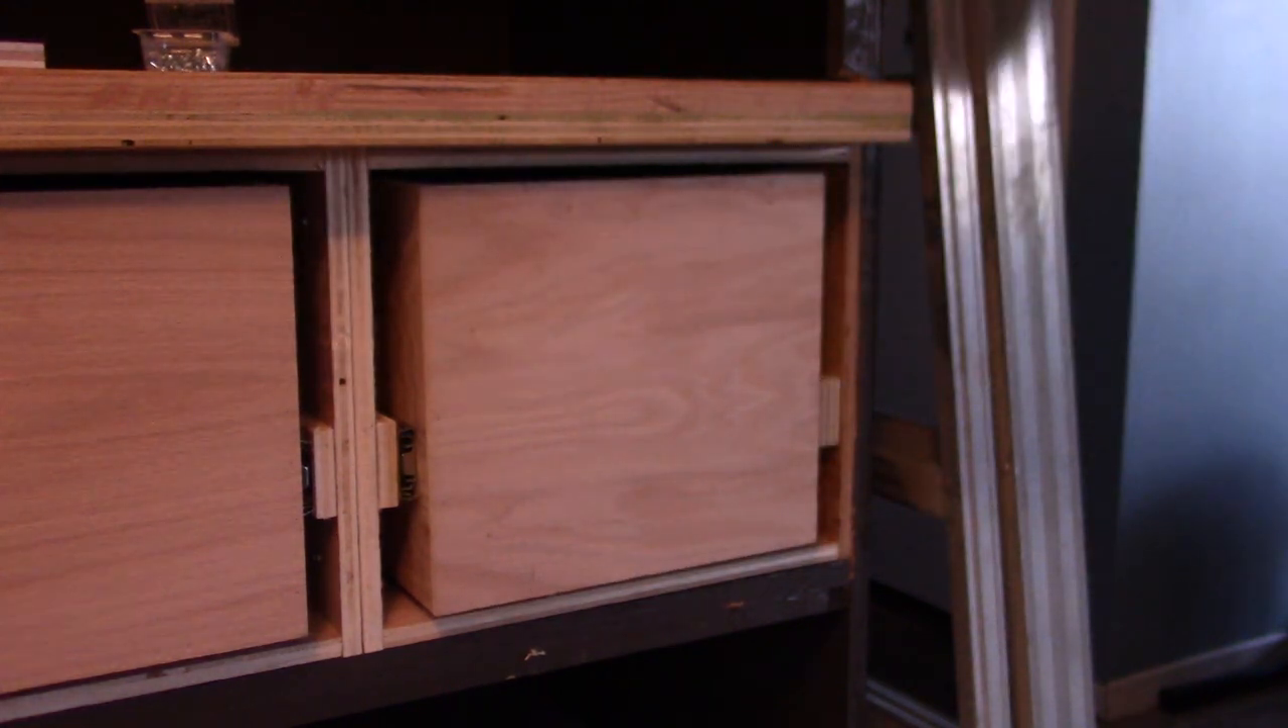With the cabinet now set in place, I screw the cabinet into the cavity to secure it down. Now that the cabinet is secured, I finally get the drawers installed.